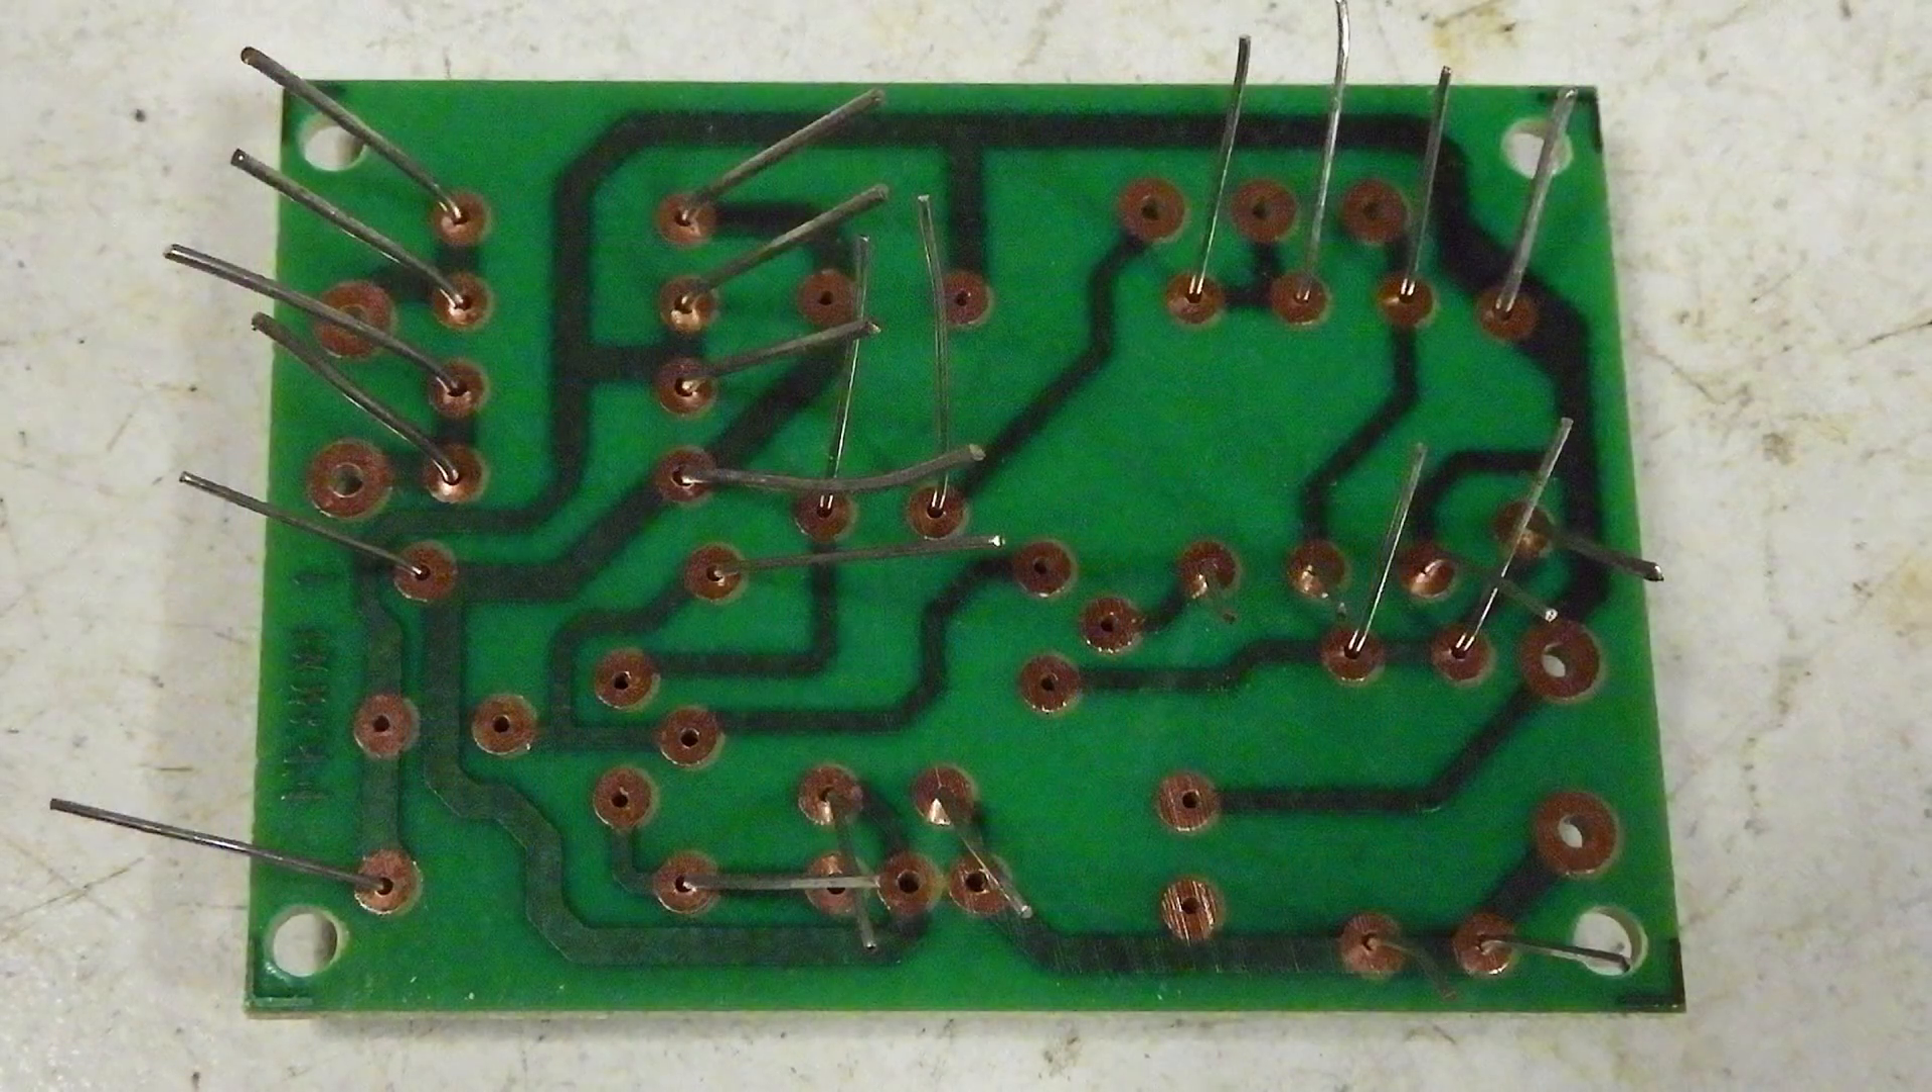Here's the underside of the board I haven't soldered it yet.